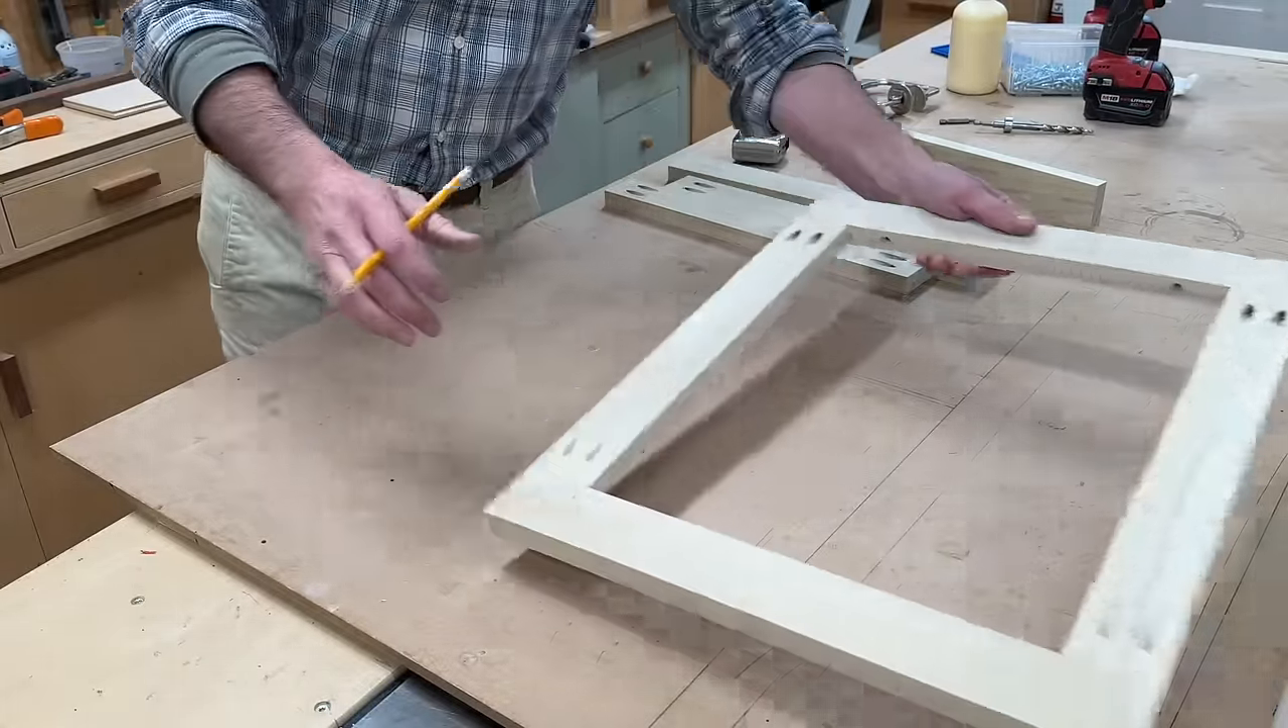Here's one of the frames that I've already assembled using the pocket hole screws.